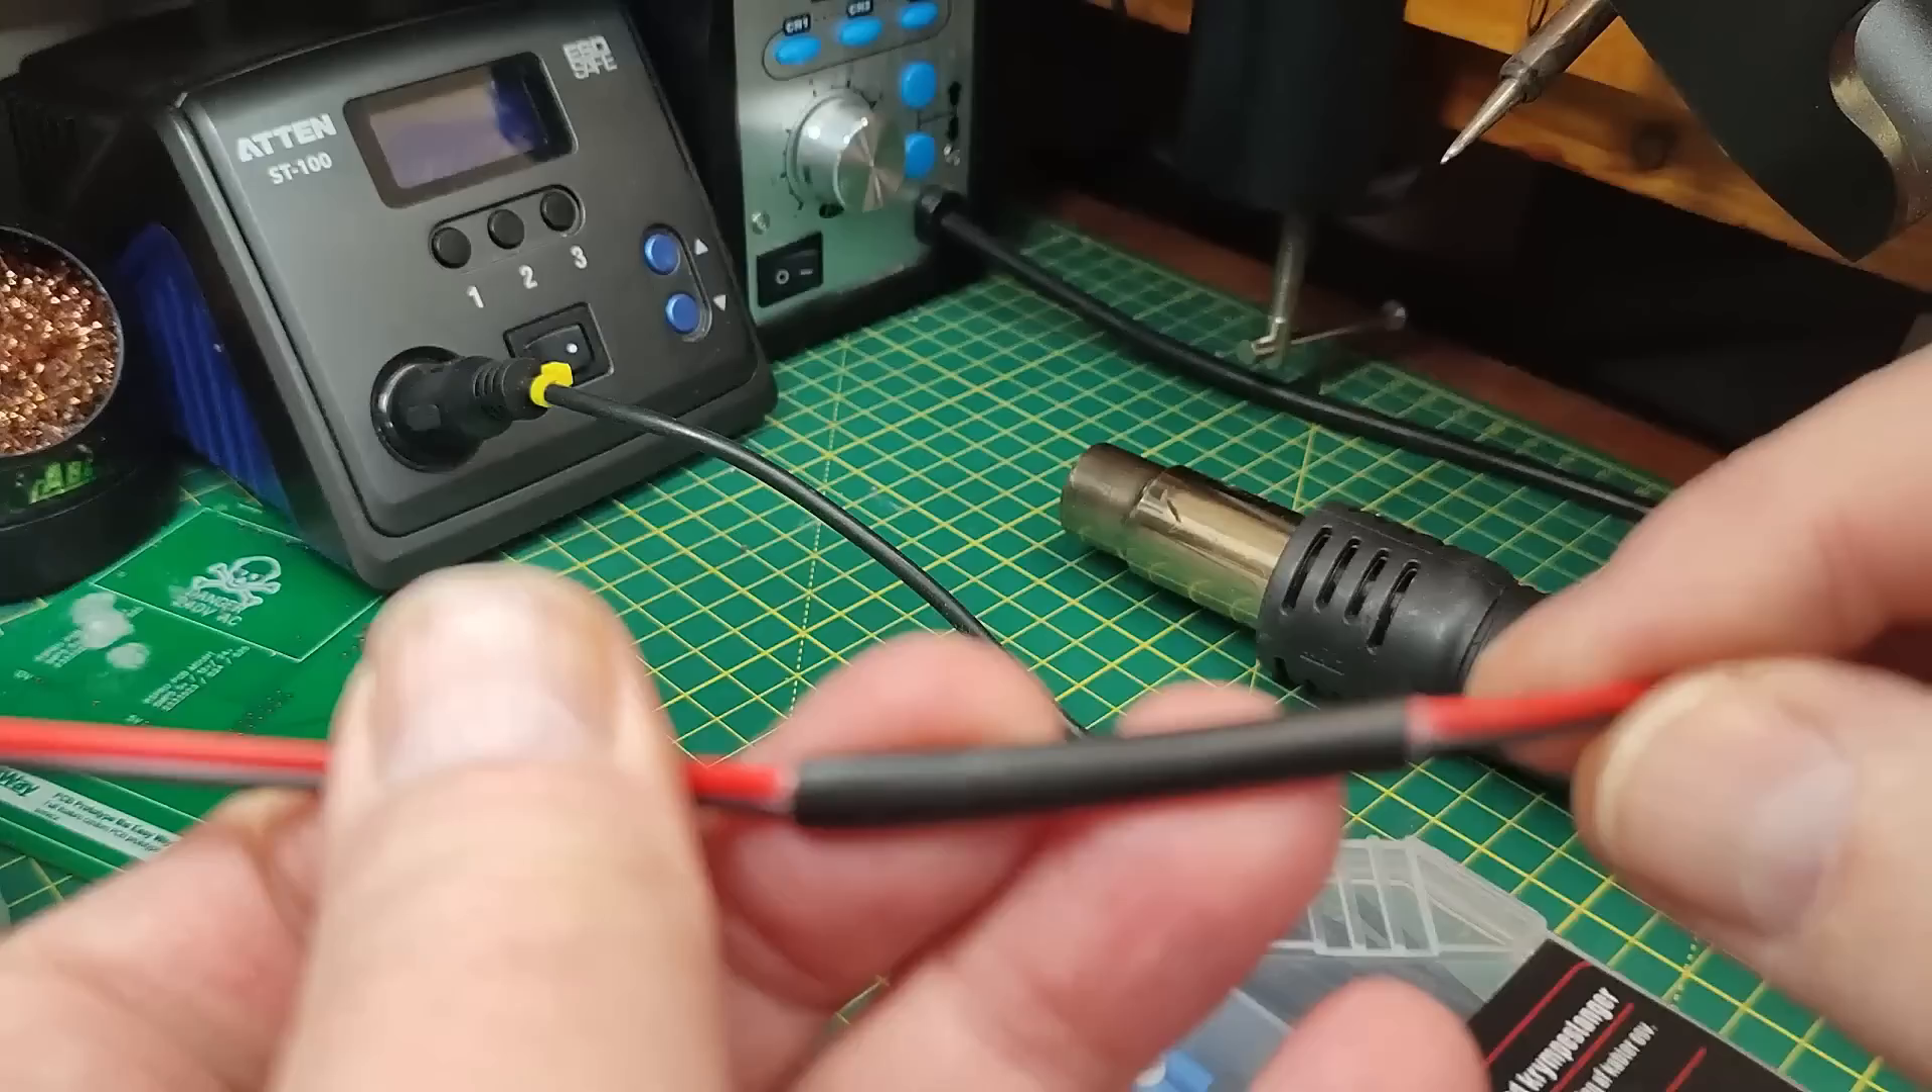Here we have a couple of cables that have been joined together with this heat shrink over the main join.